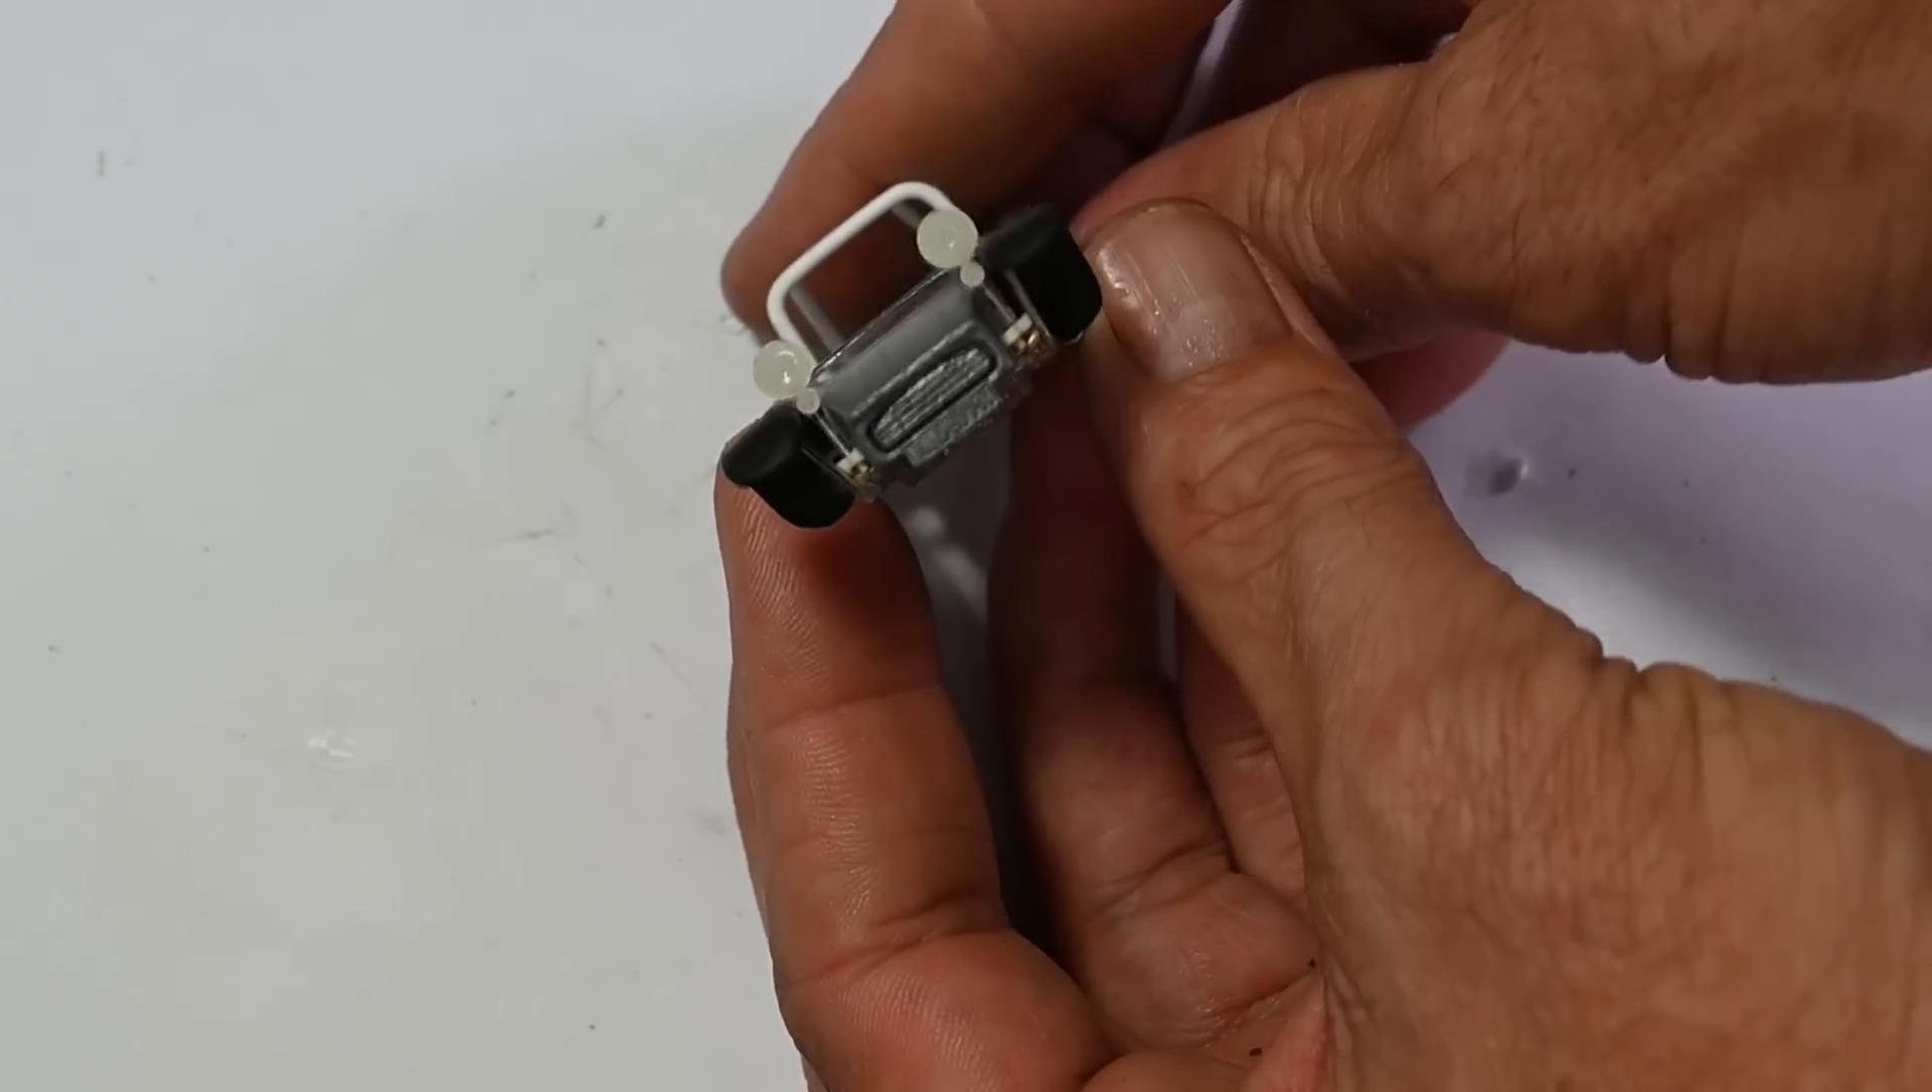And here I've added some front headlights and the roll cage onto the body of the Super 7.